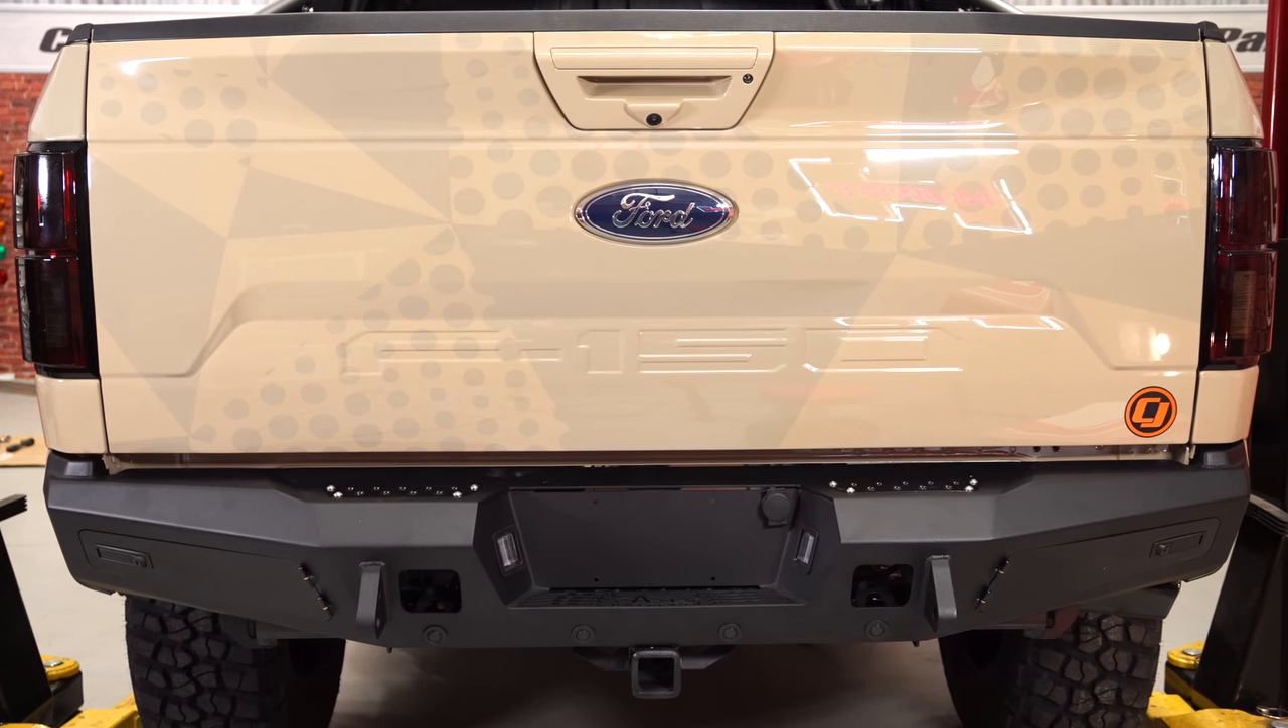We've got our Addictive Desert Designs Honey Badger rear bumper installed.